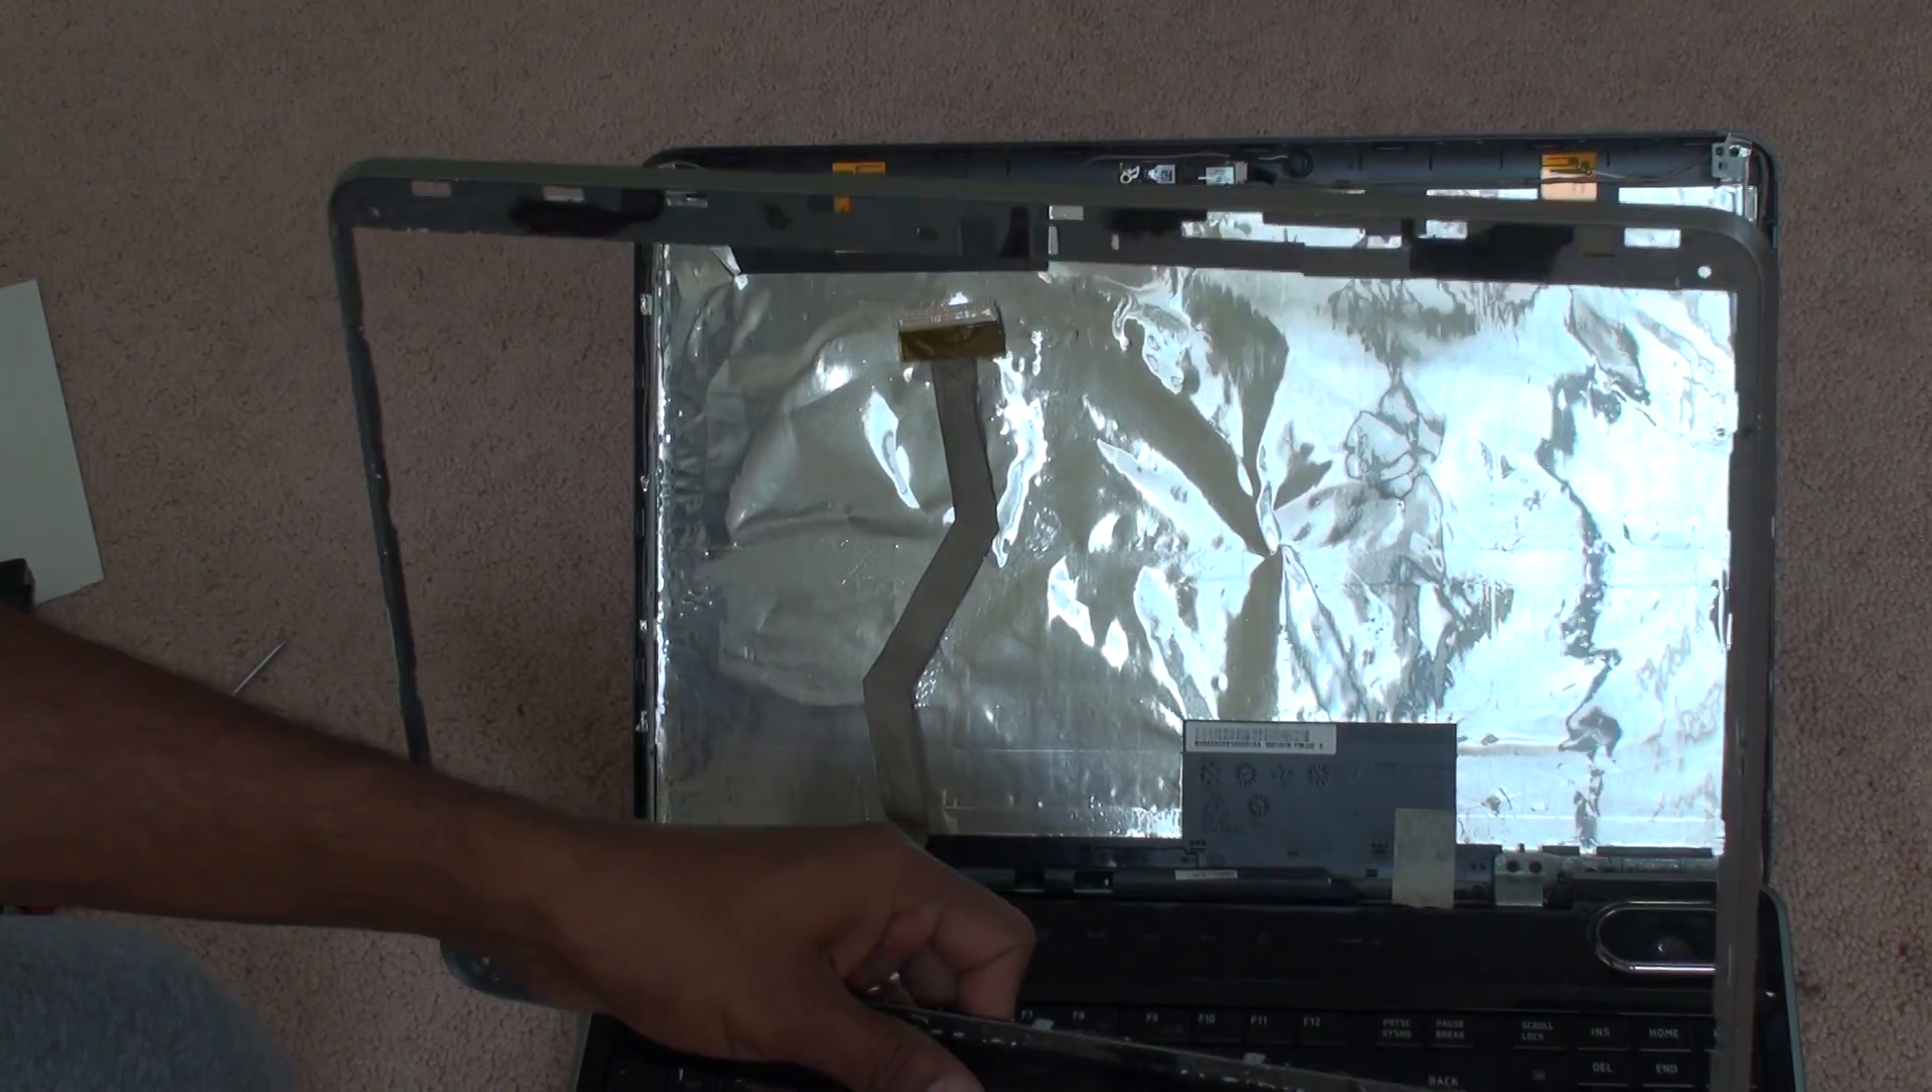Now you notice this bezel frame is out.